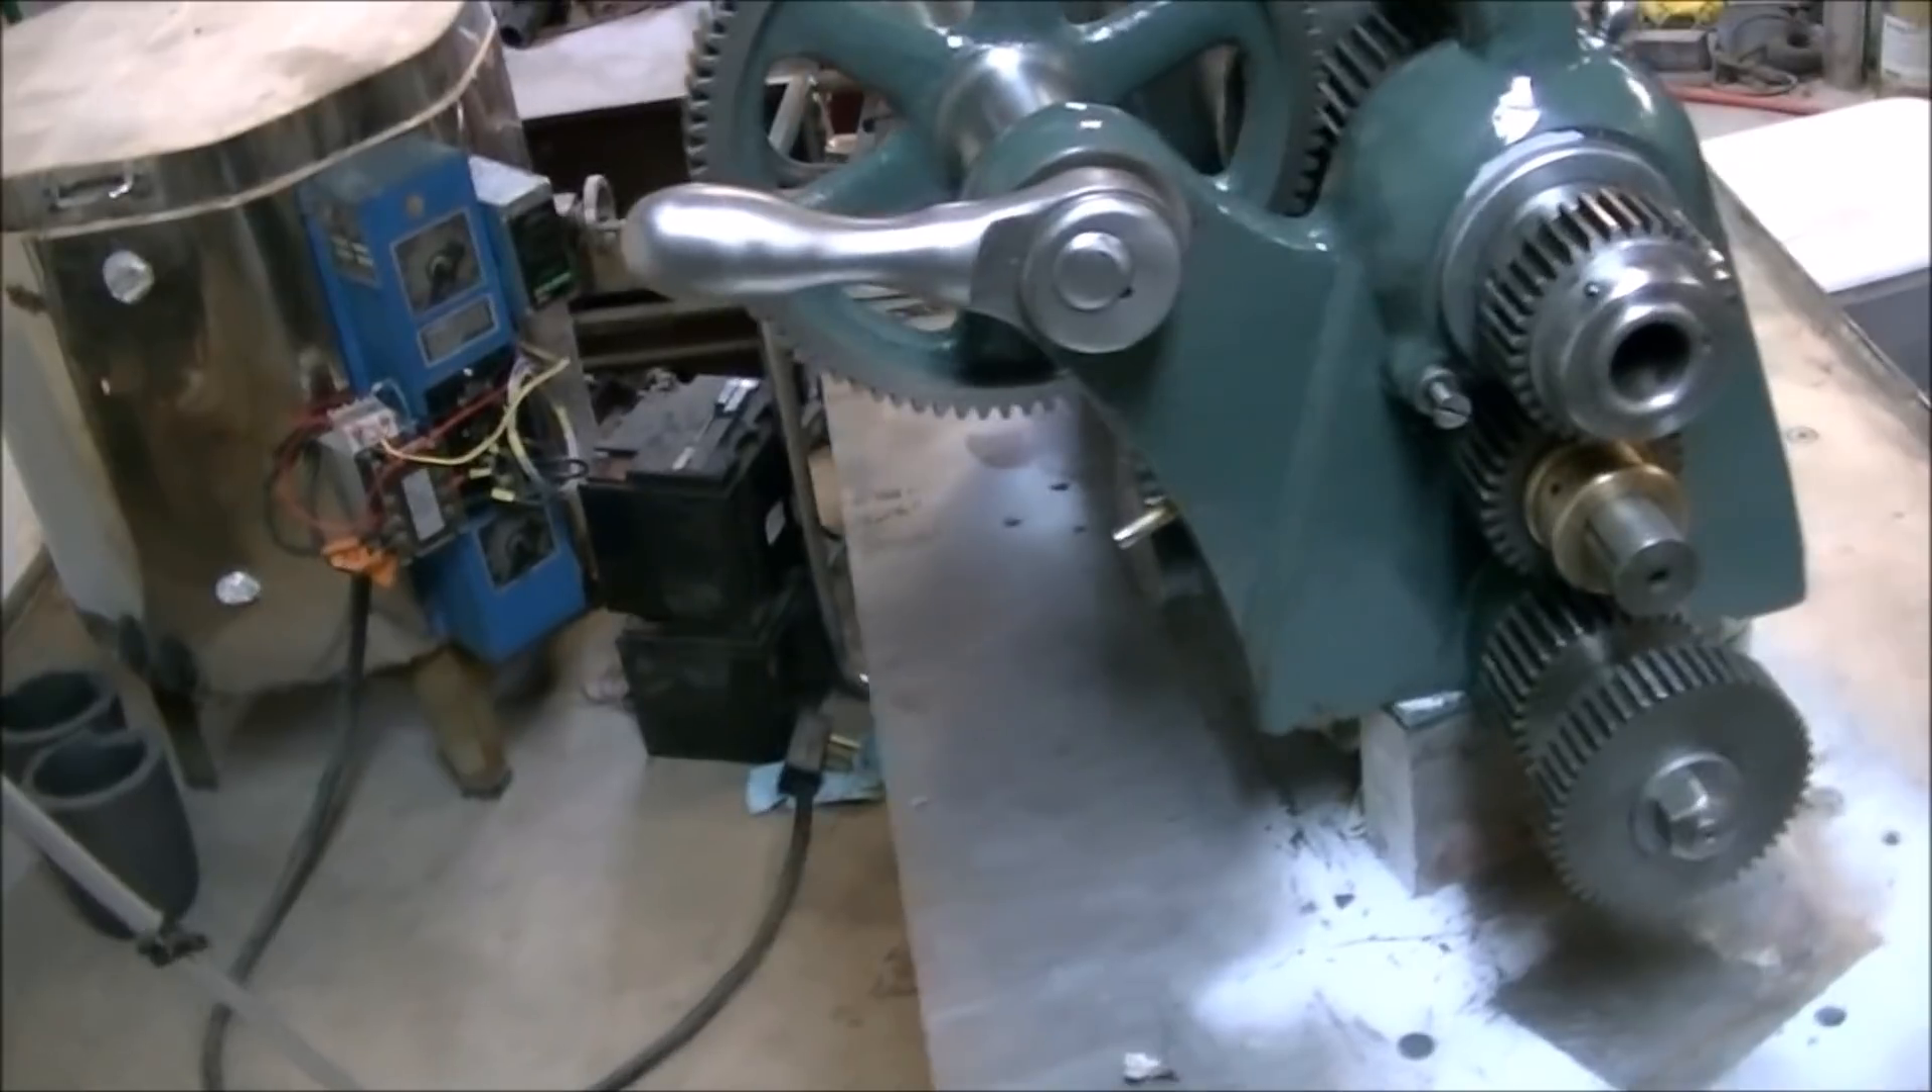I still need to make a new one to complete the guards but for the most part there's the headstock put together and ready to go.